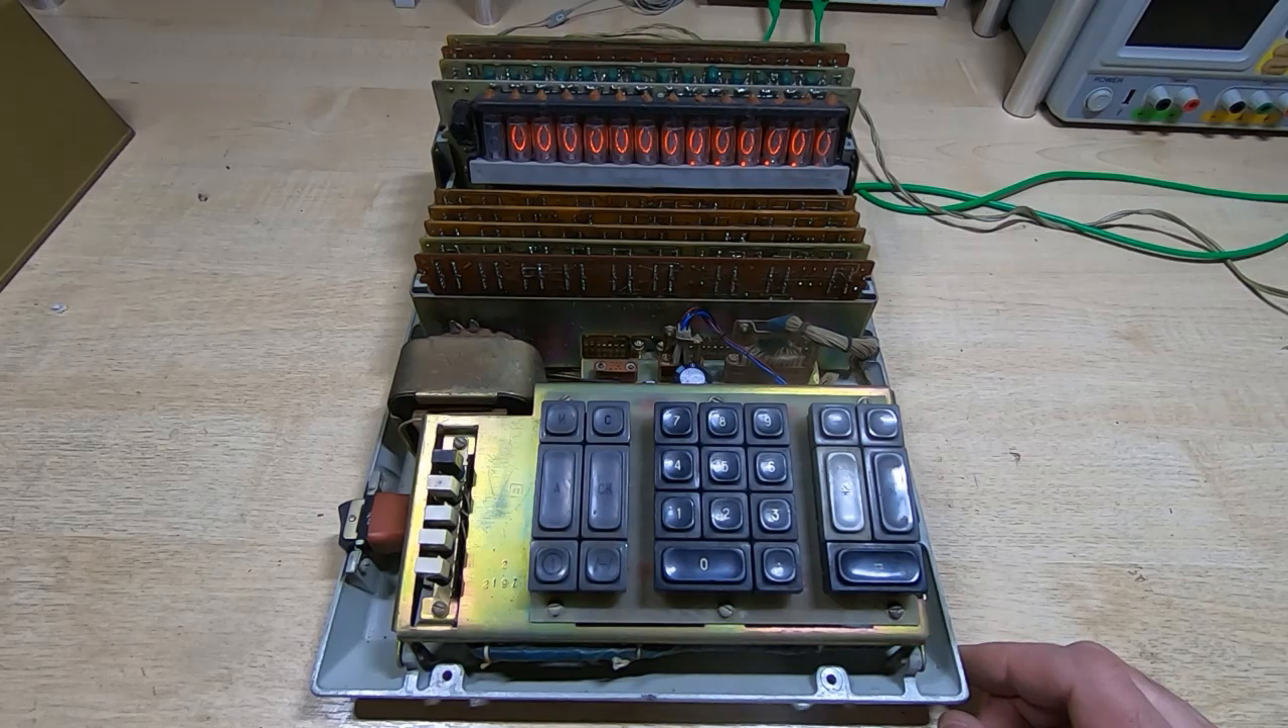I've put all the boards back into the calculator.